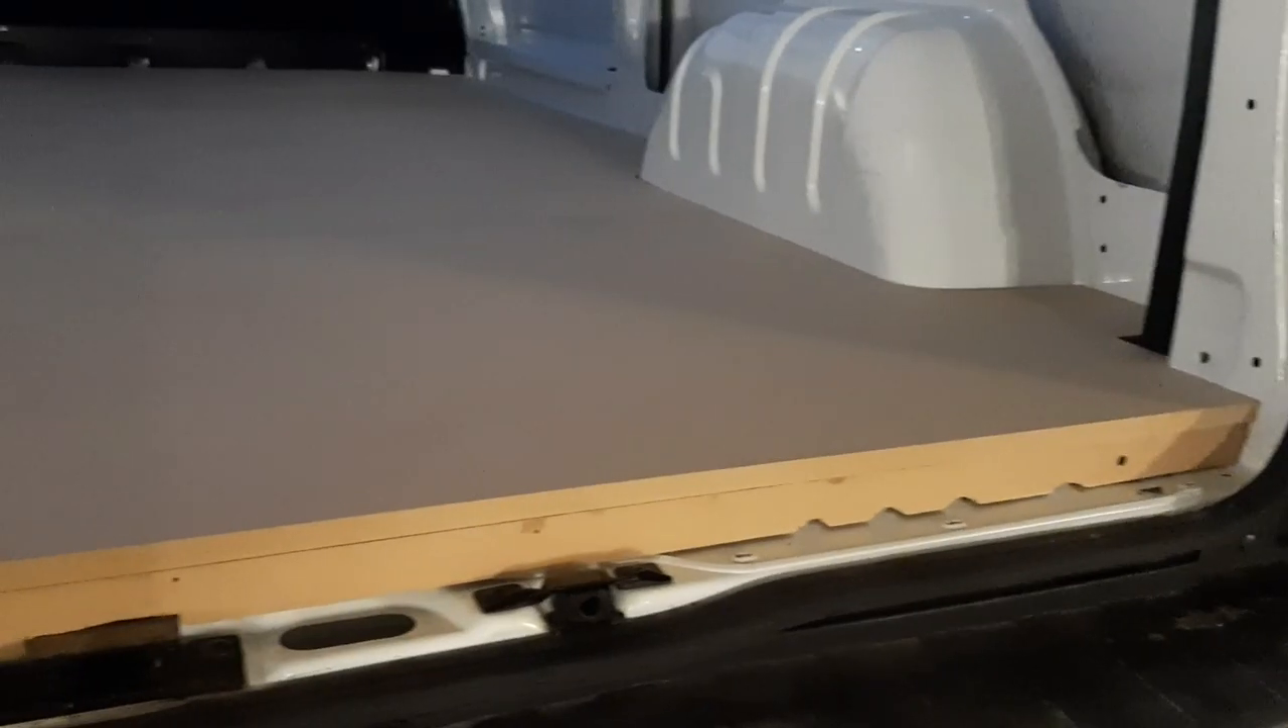Jetzt ist sie drin, die Bodenplatte, wie man sehen kann.